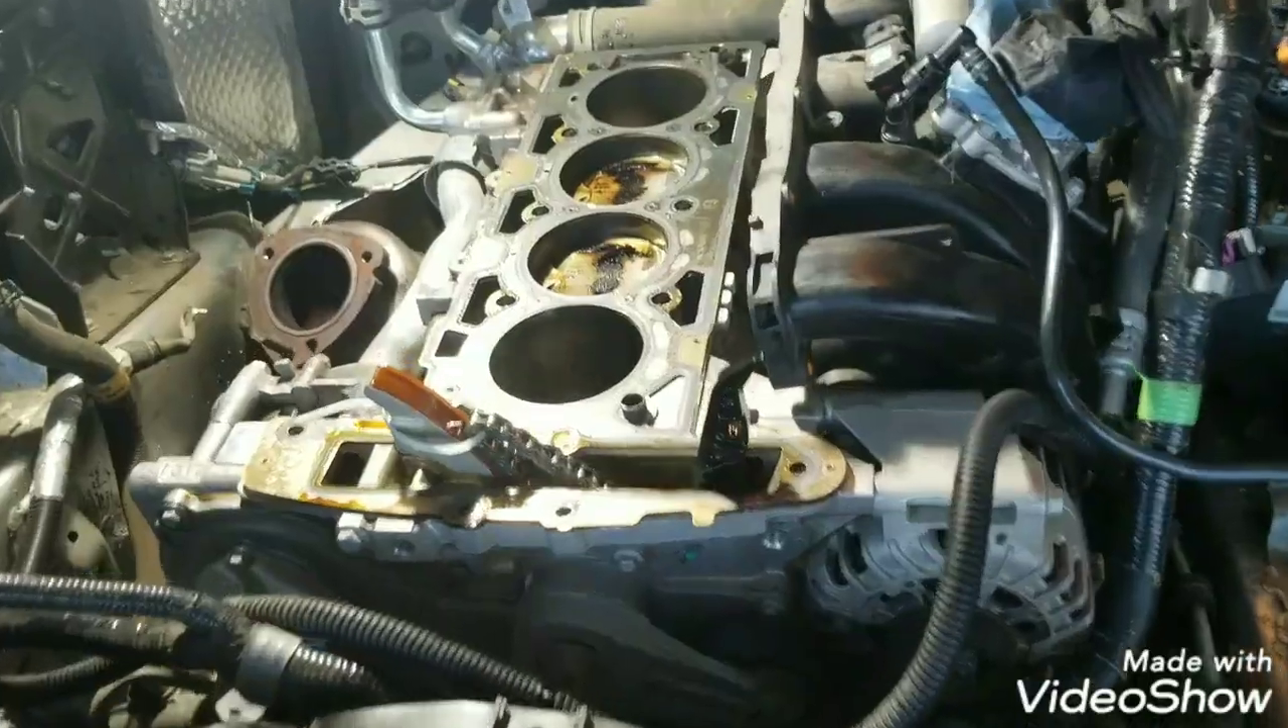Update on the head. It is off. Pretty dirty.